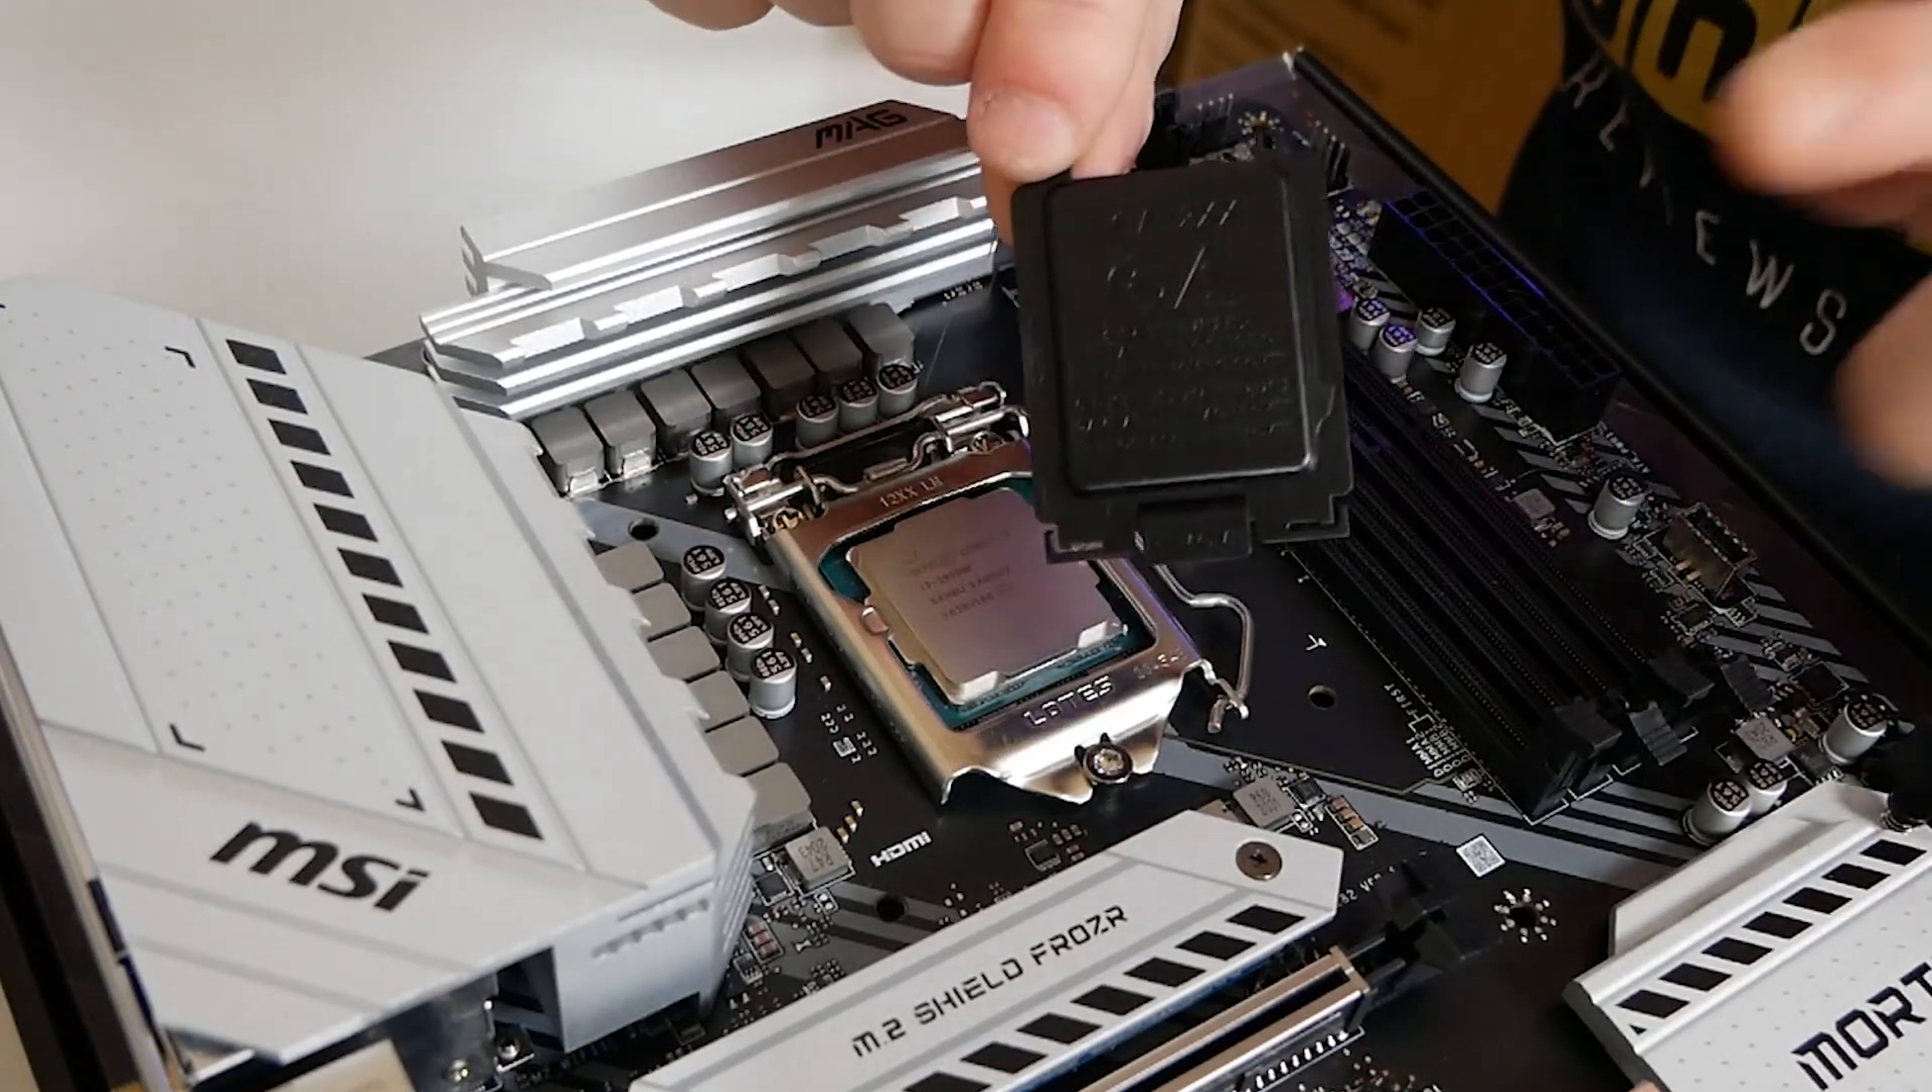So now the CPU socket cover has been removed and you can put that into your motherboard box just in case you need to return your motherboard.